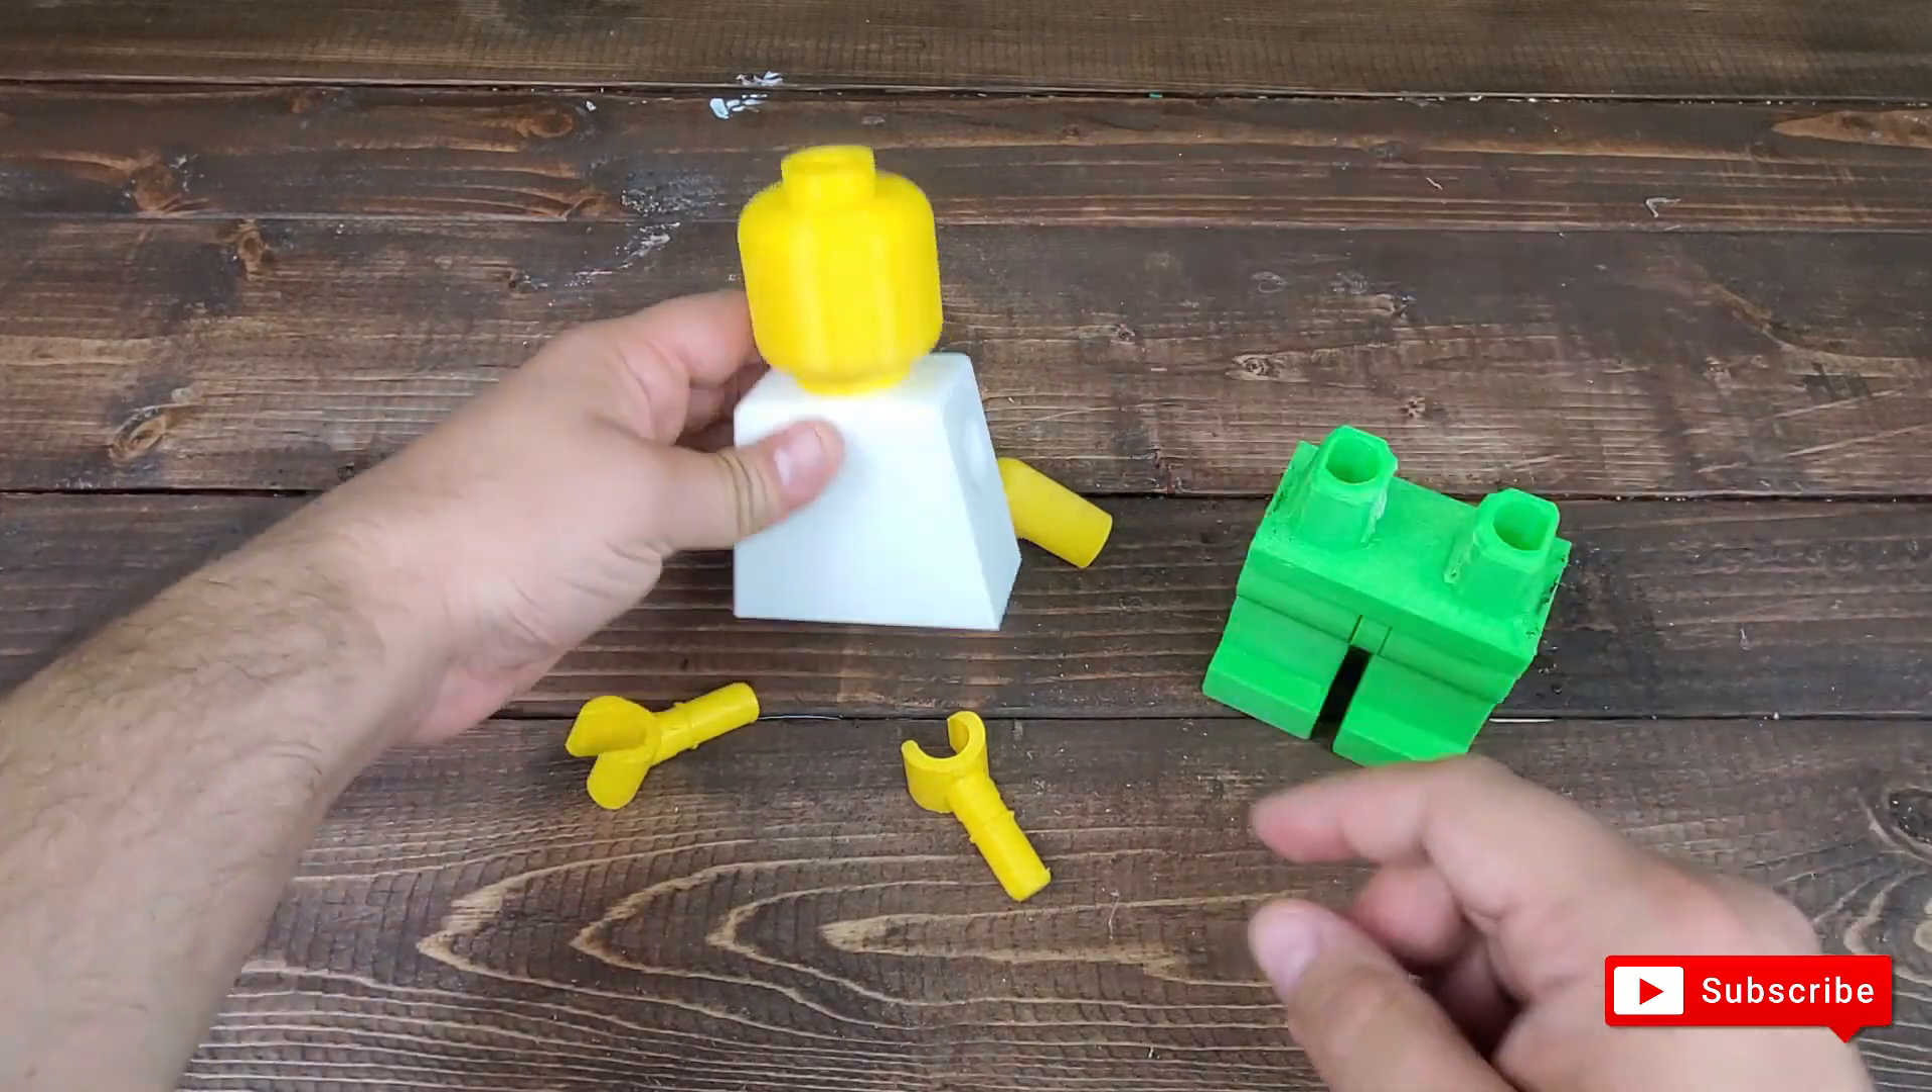Uh so i went ahead i already put the head in.